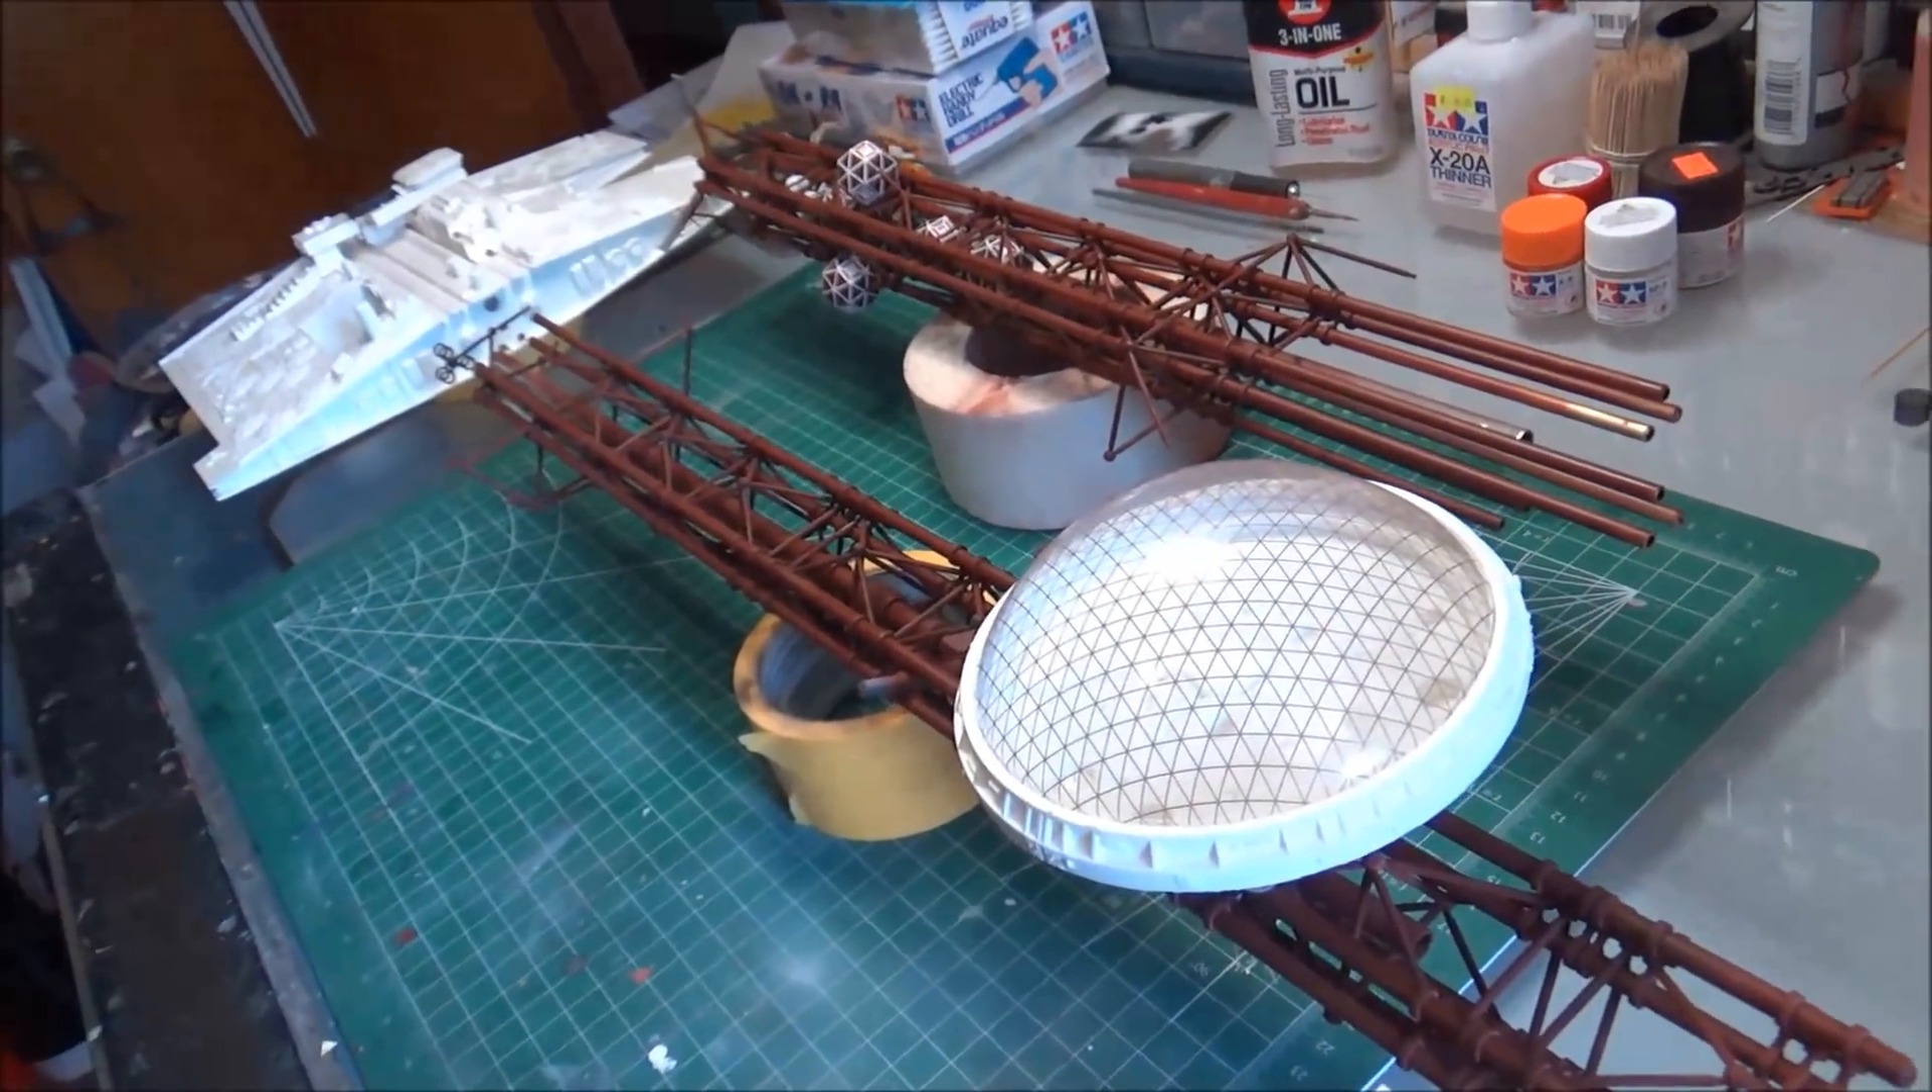Happy am I that I've got the brass structuring part done.